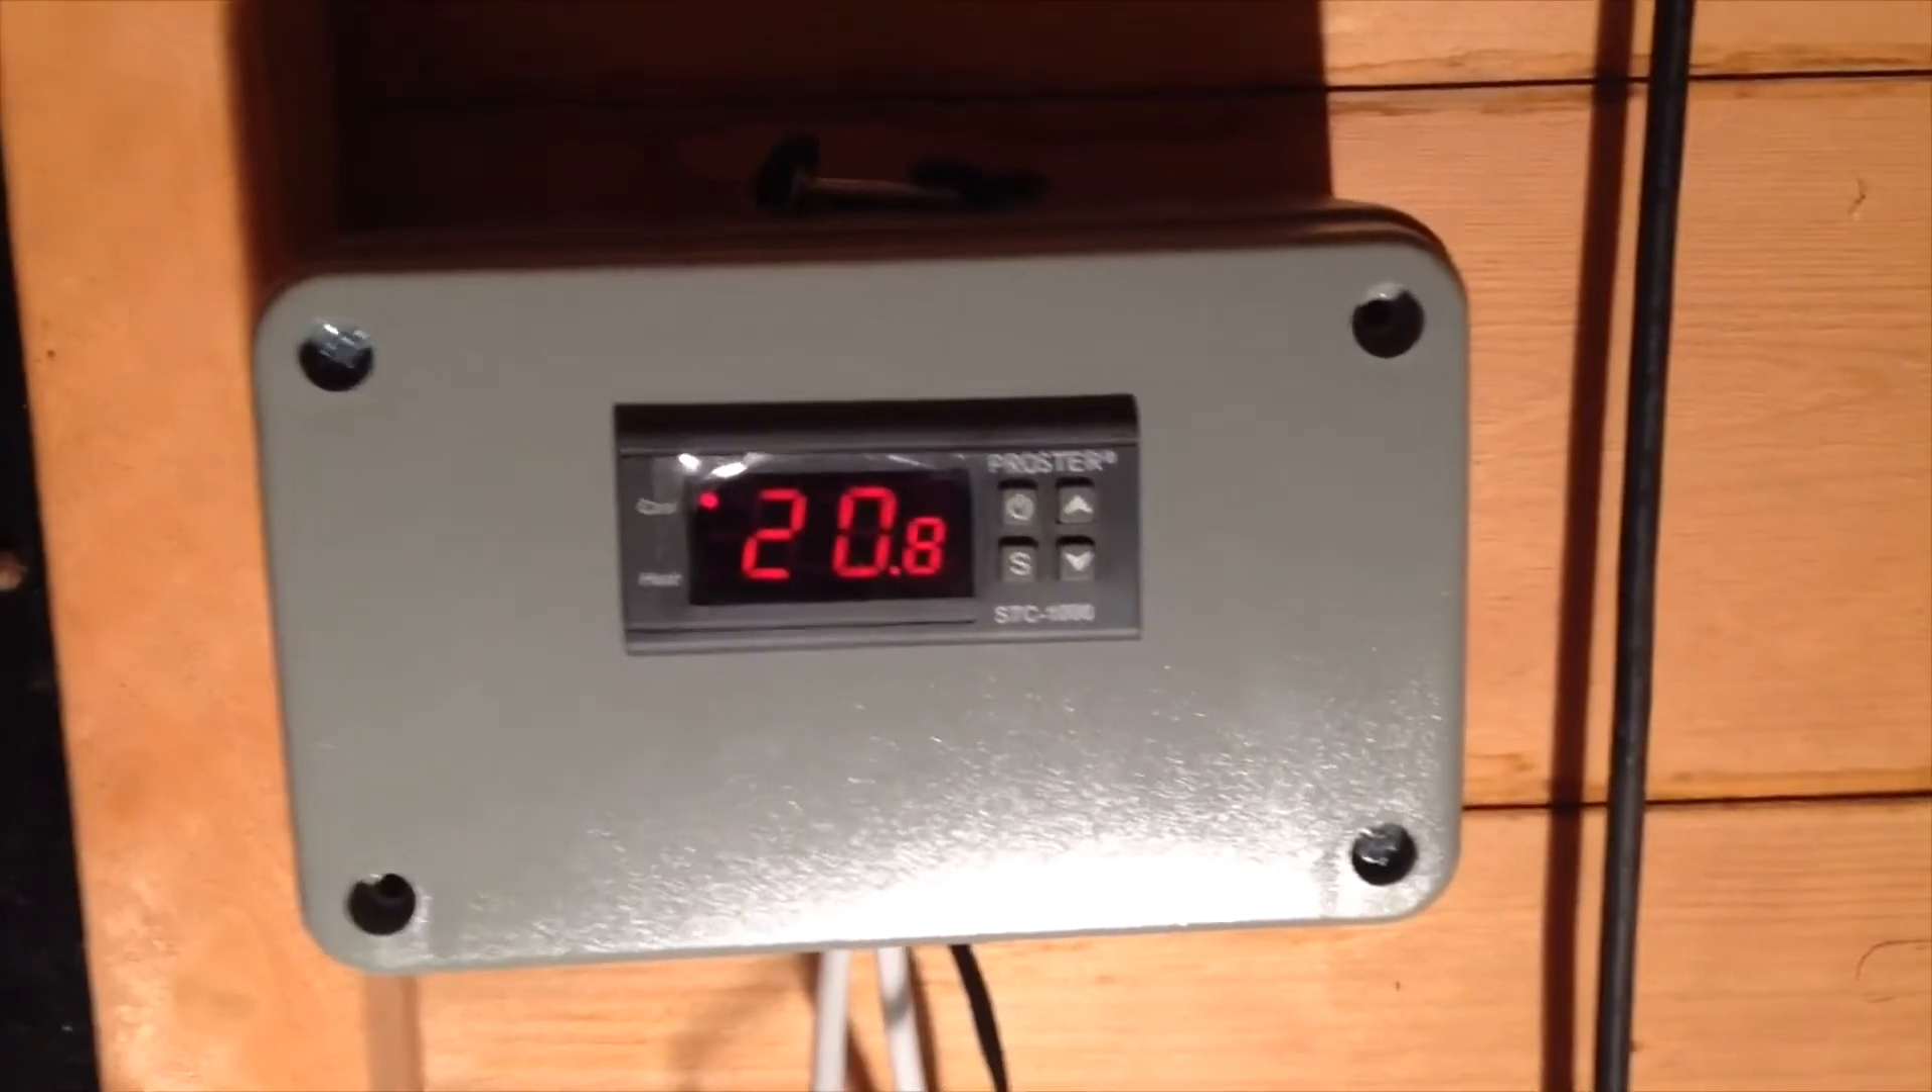The box is on the wall.